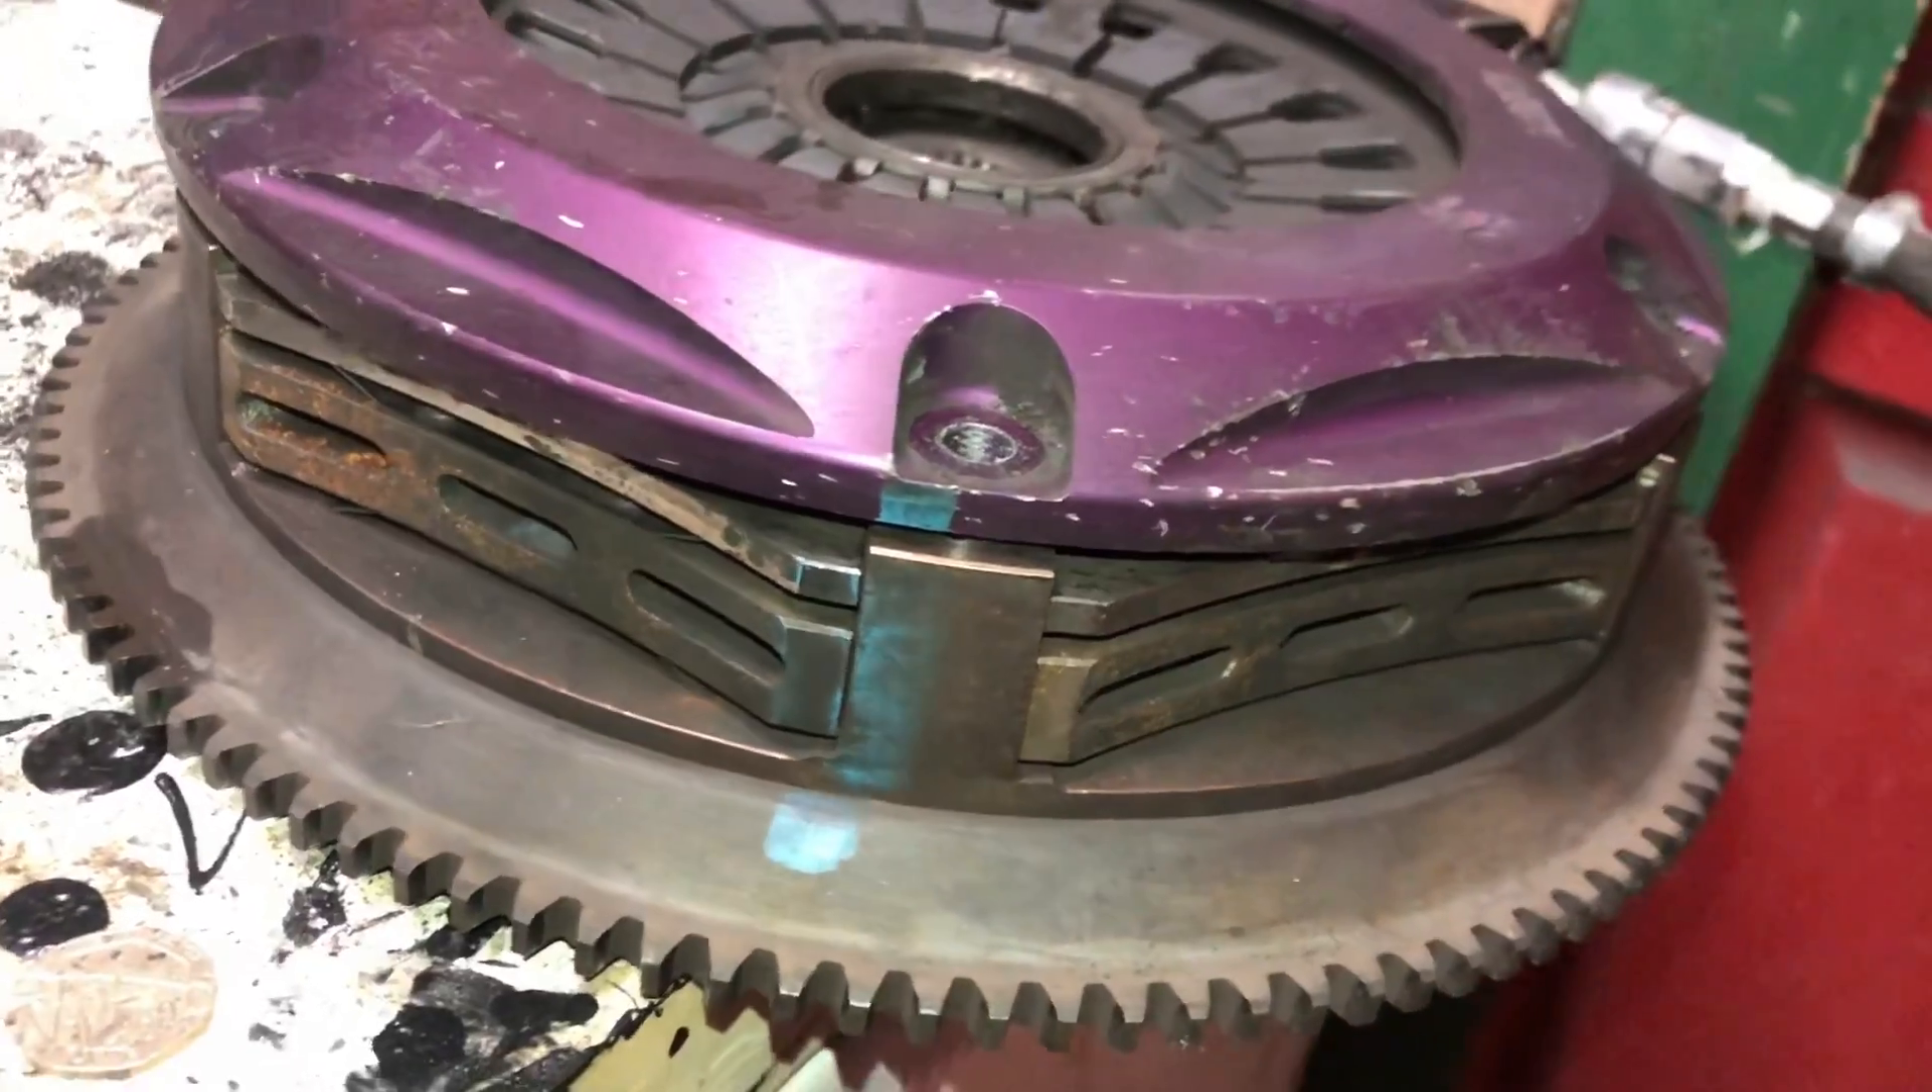So that is one perfectly aligned clutch you can see the marks on the flywheel all the way up the plates up to the cover plate so that's how it should have been lined up.